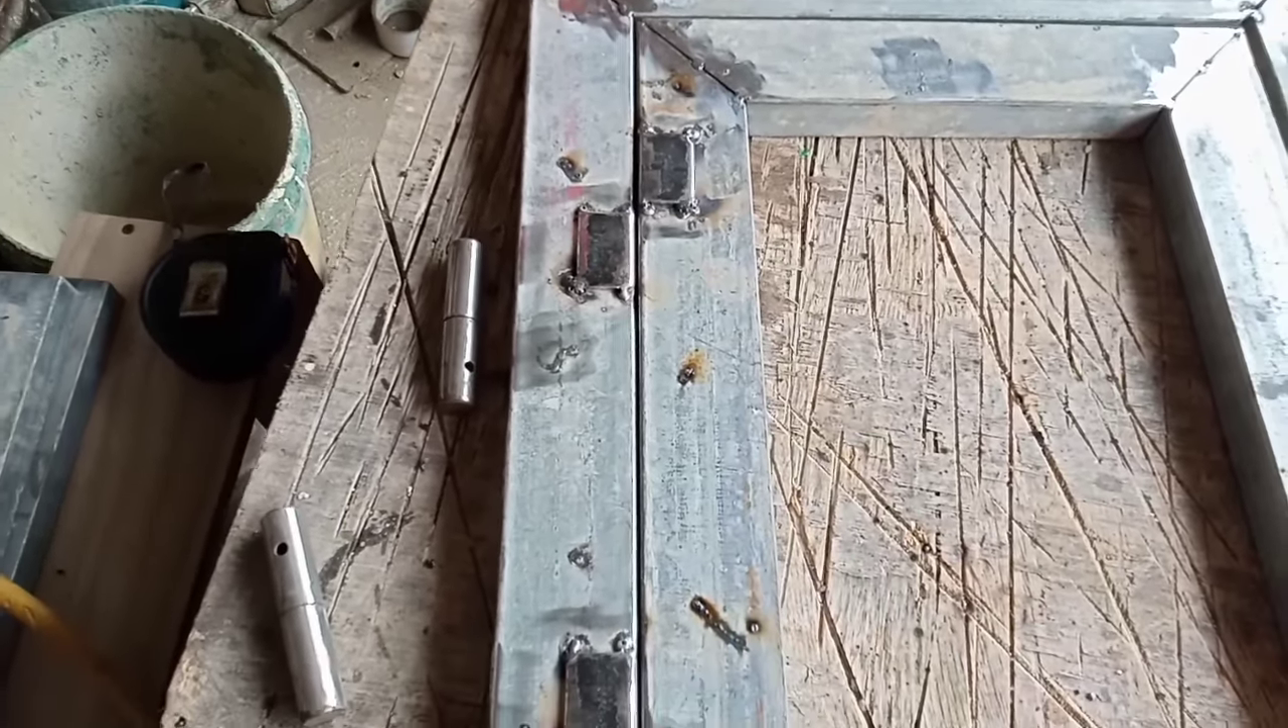So, yung mga bossing, naikapit na po natin yung flat bar na pagpapatungan ng cylindrical hinges mga bossing.